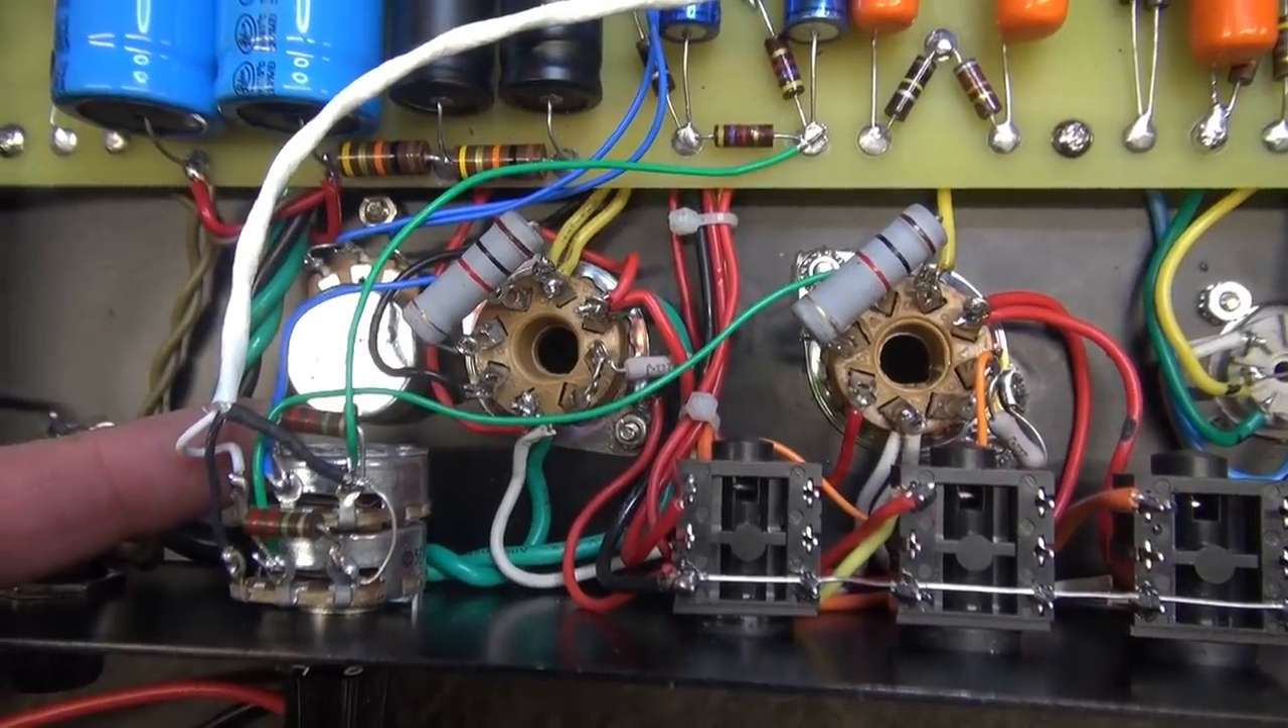Both tube sockets are installed and wired up.